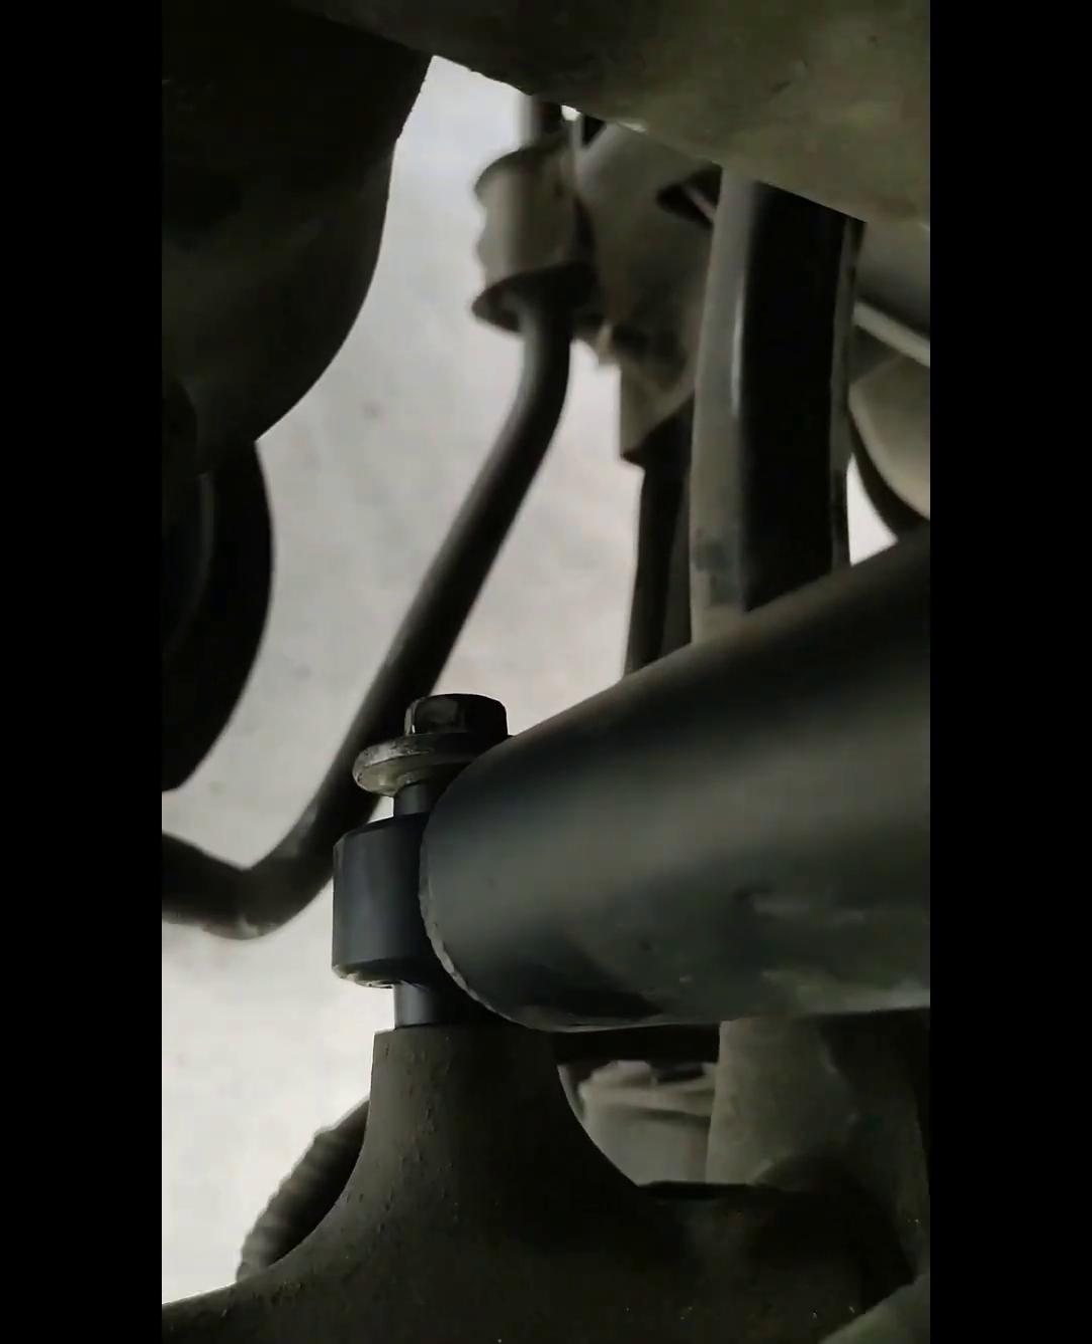El tornillo Ya está puesto Aquí ya lo pusimos.